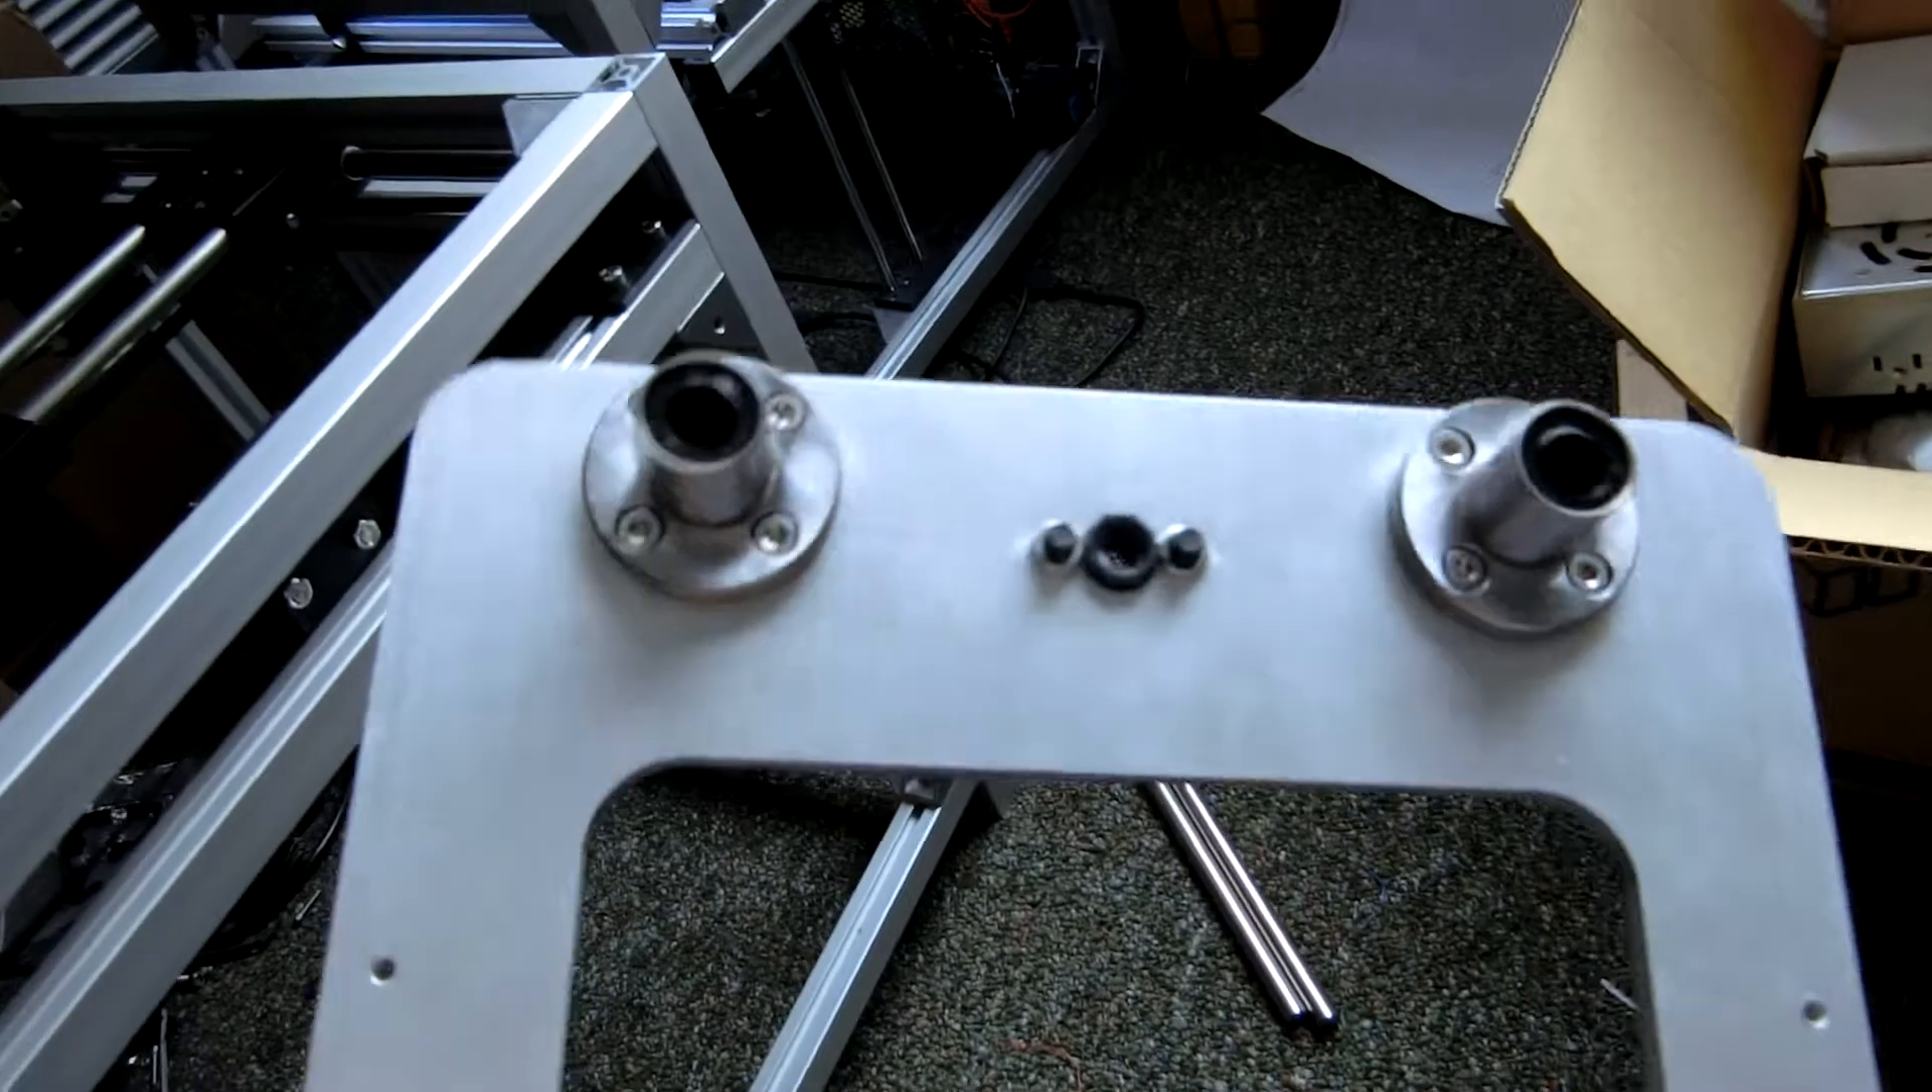So, I've got these linear bearings on. I've got them bolted on.